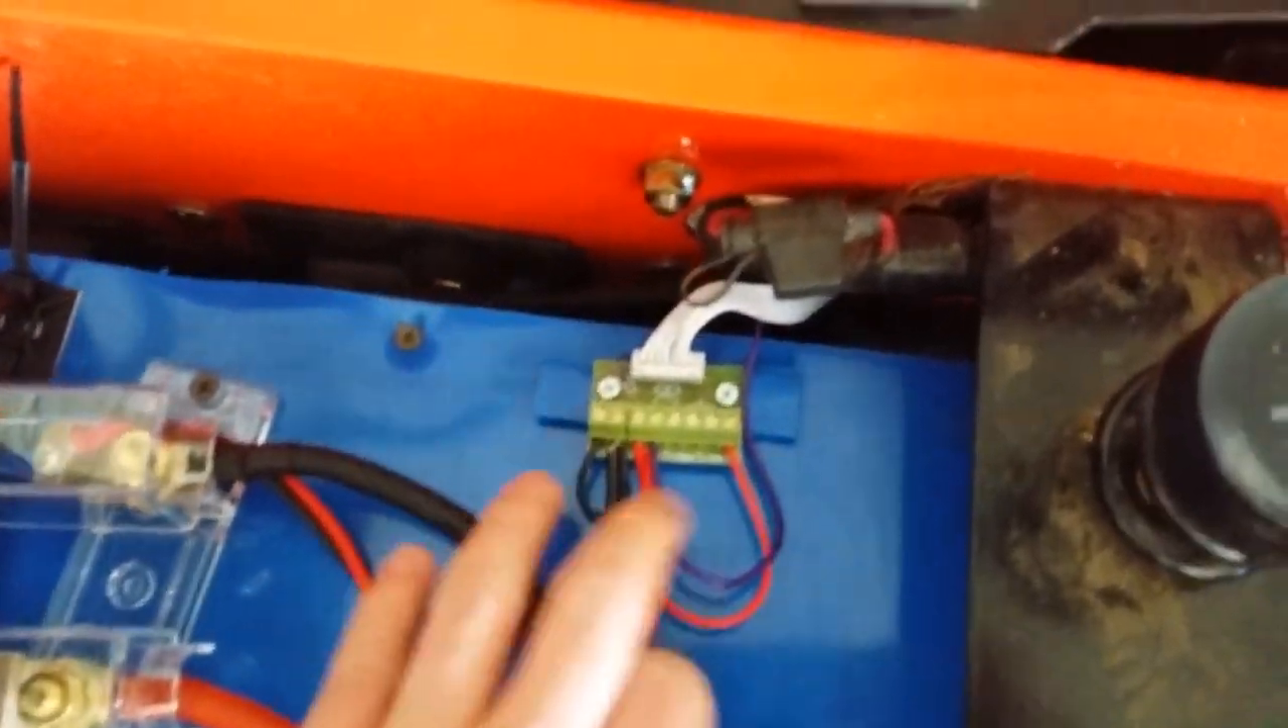Here is the amp meter board hooked up and routed through the side.